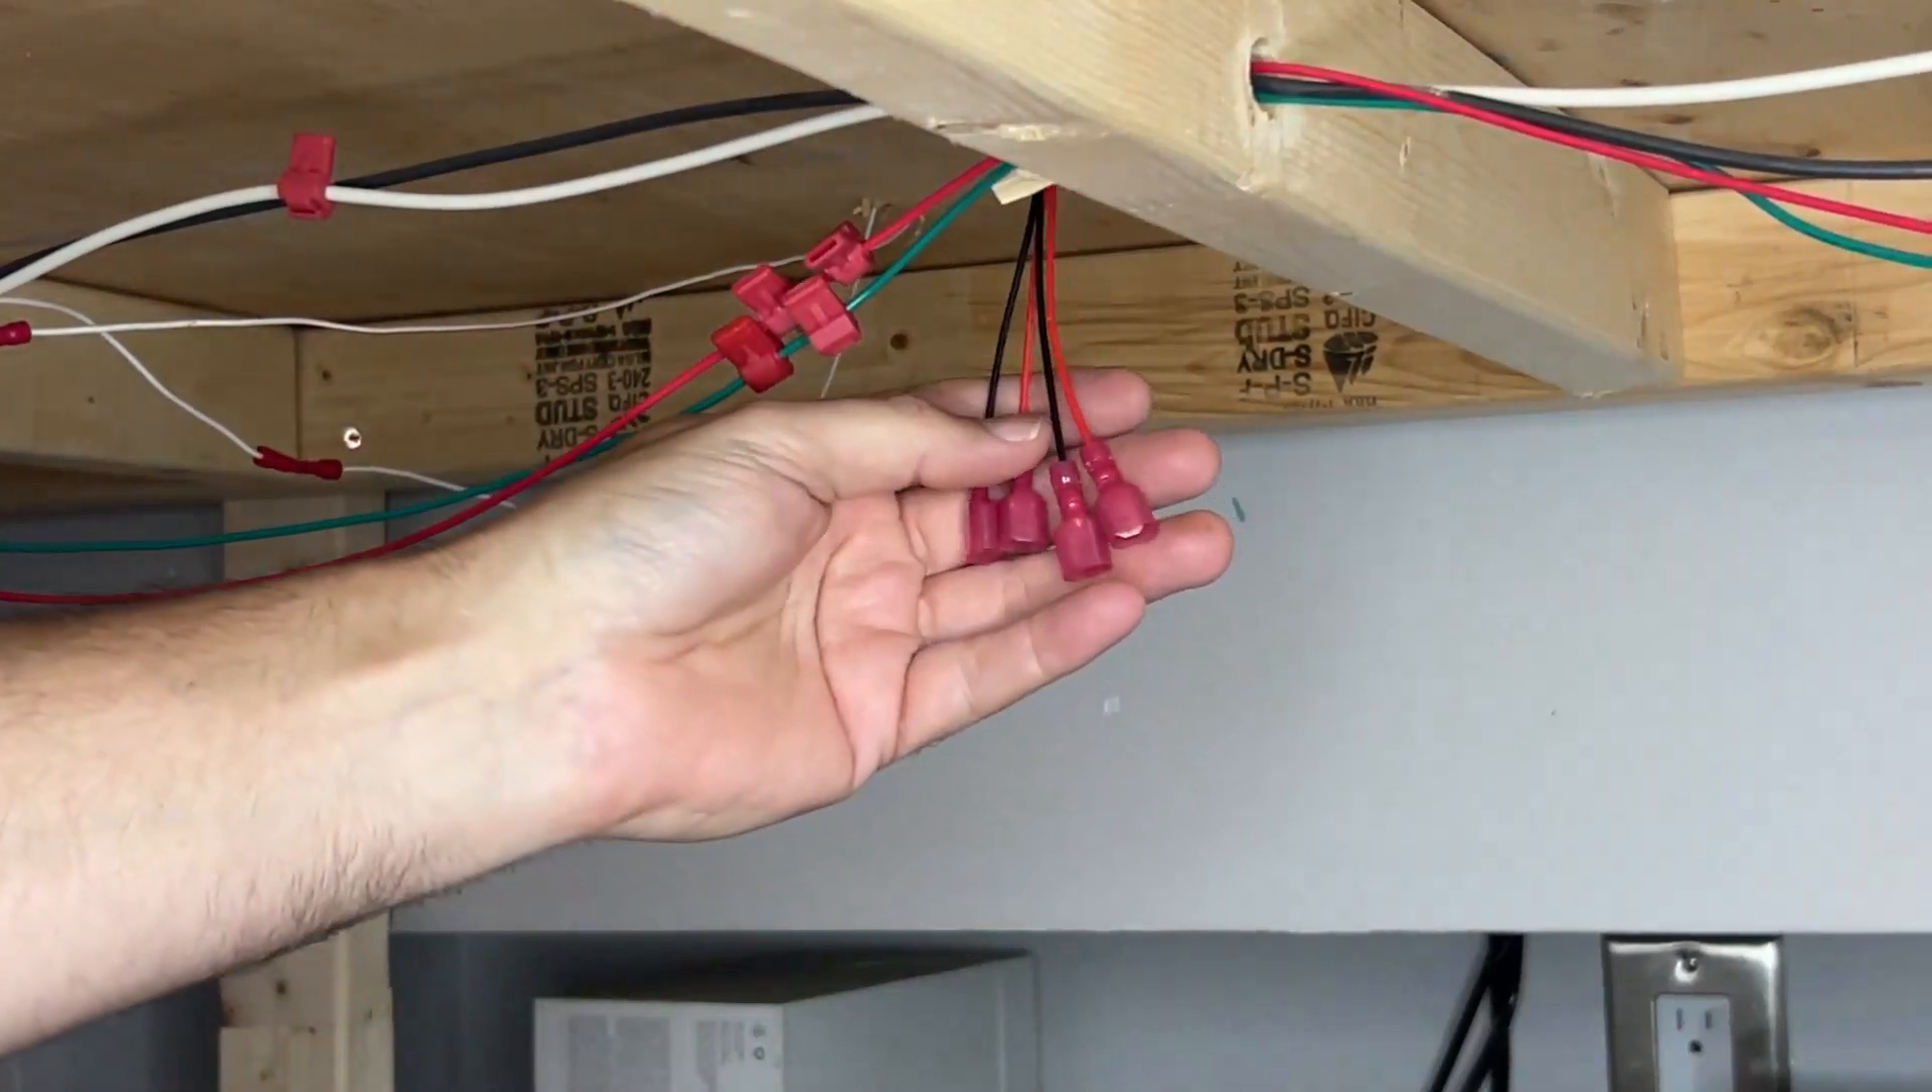So that's all my plugs on and all my connectors on.